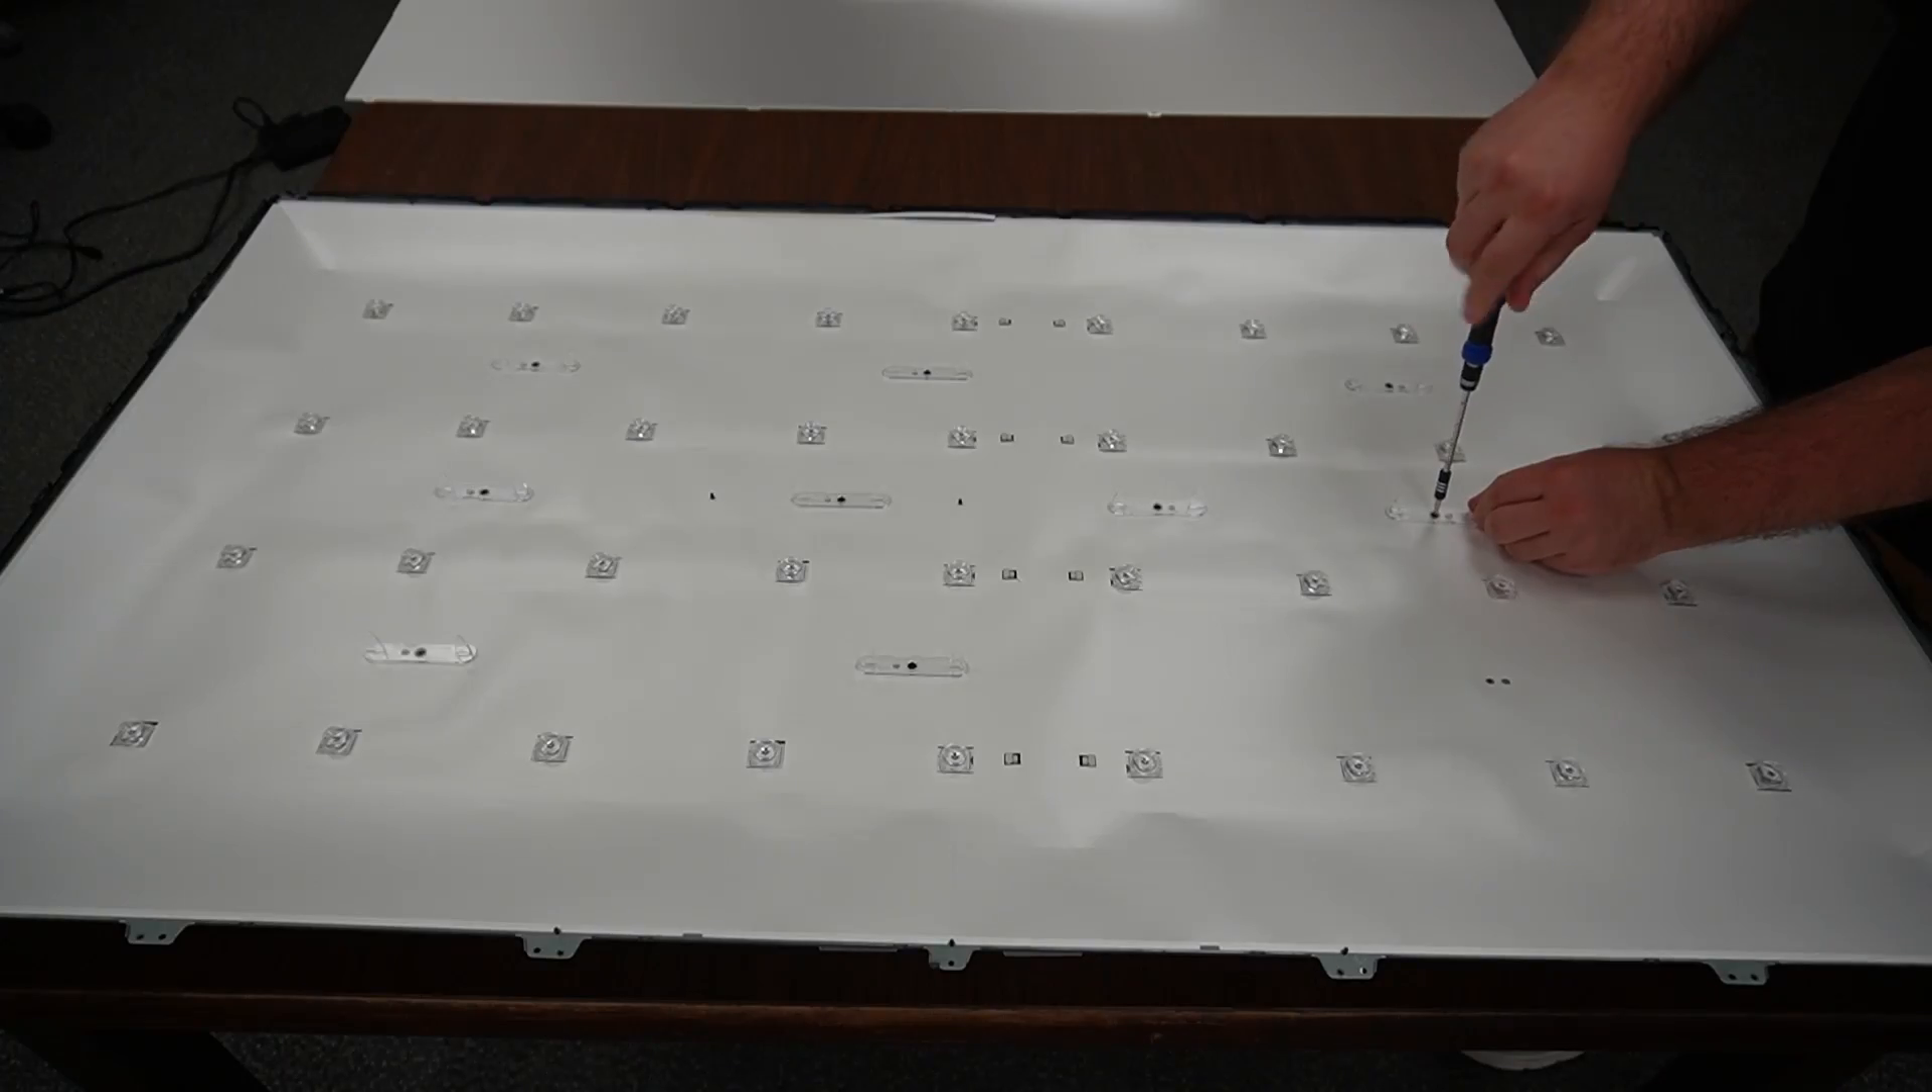Hey look, now we can see the TV's backlight. There's only a few more parts to remove.